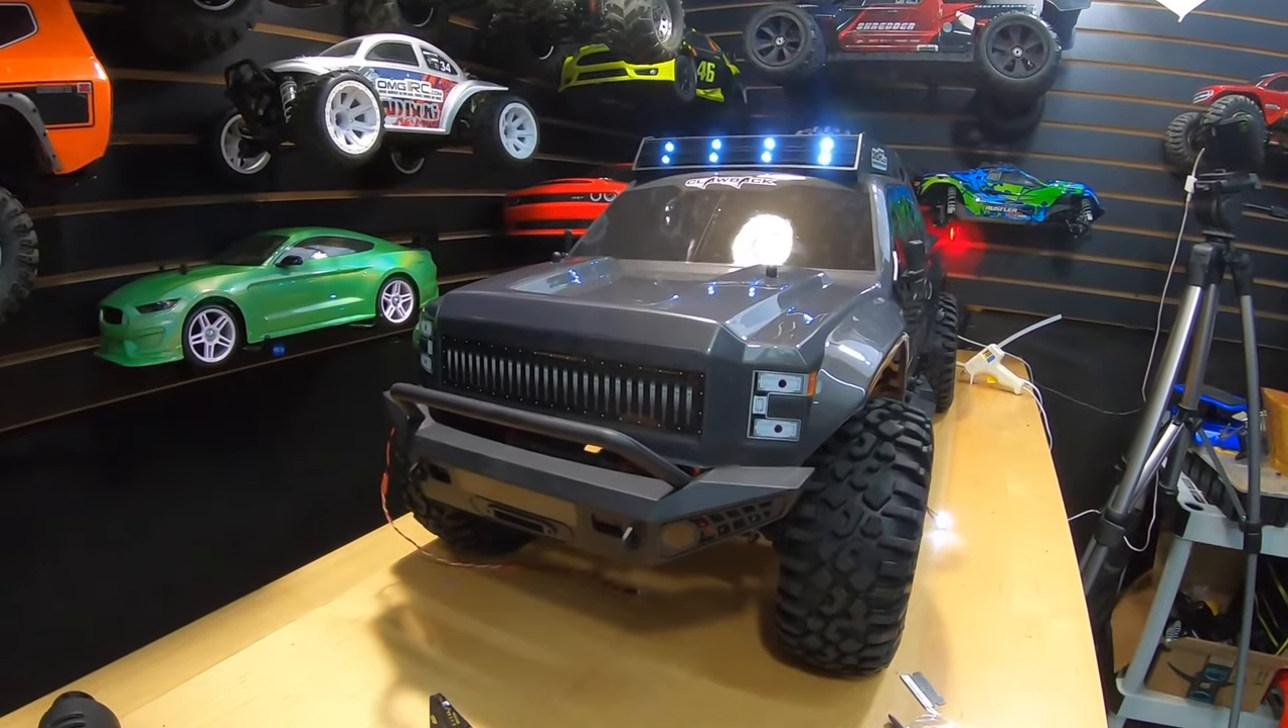So I got the LEDs on the top there done.